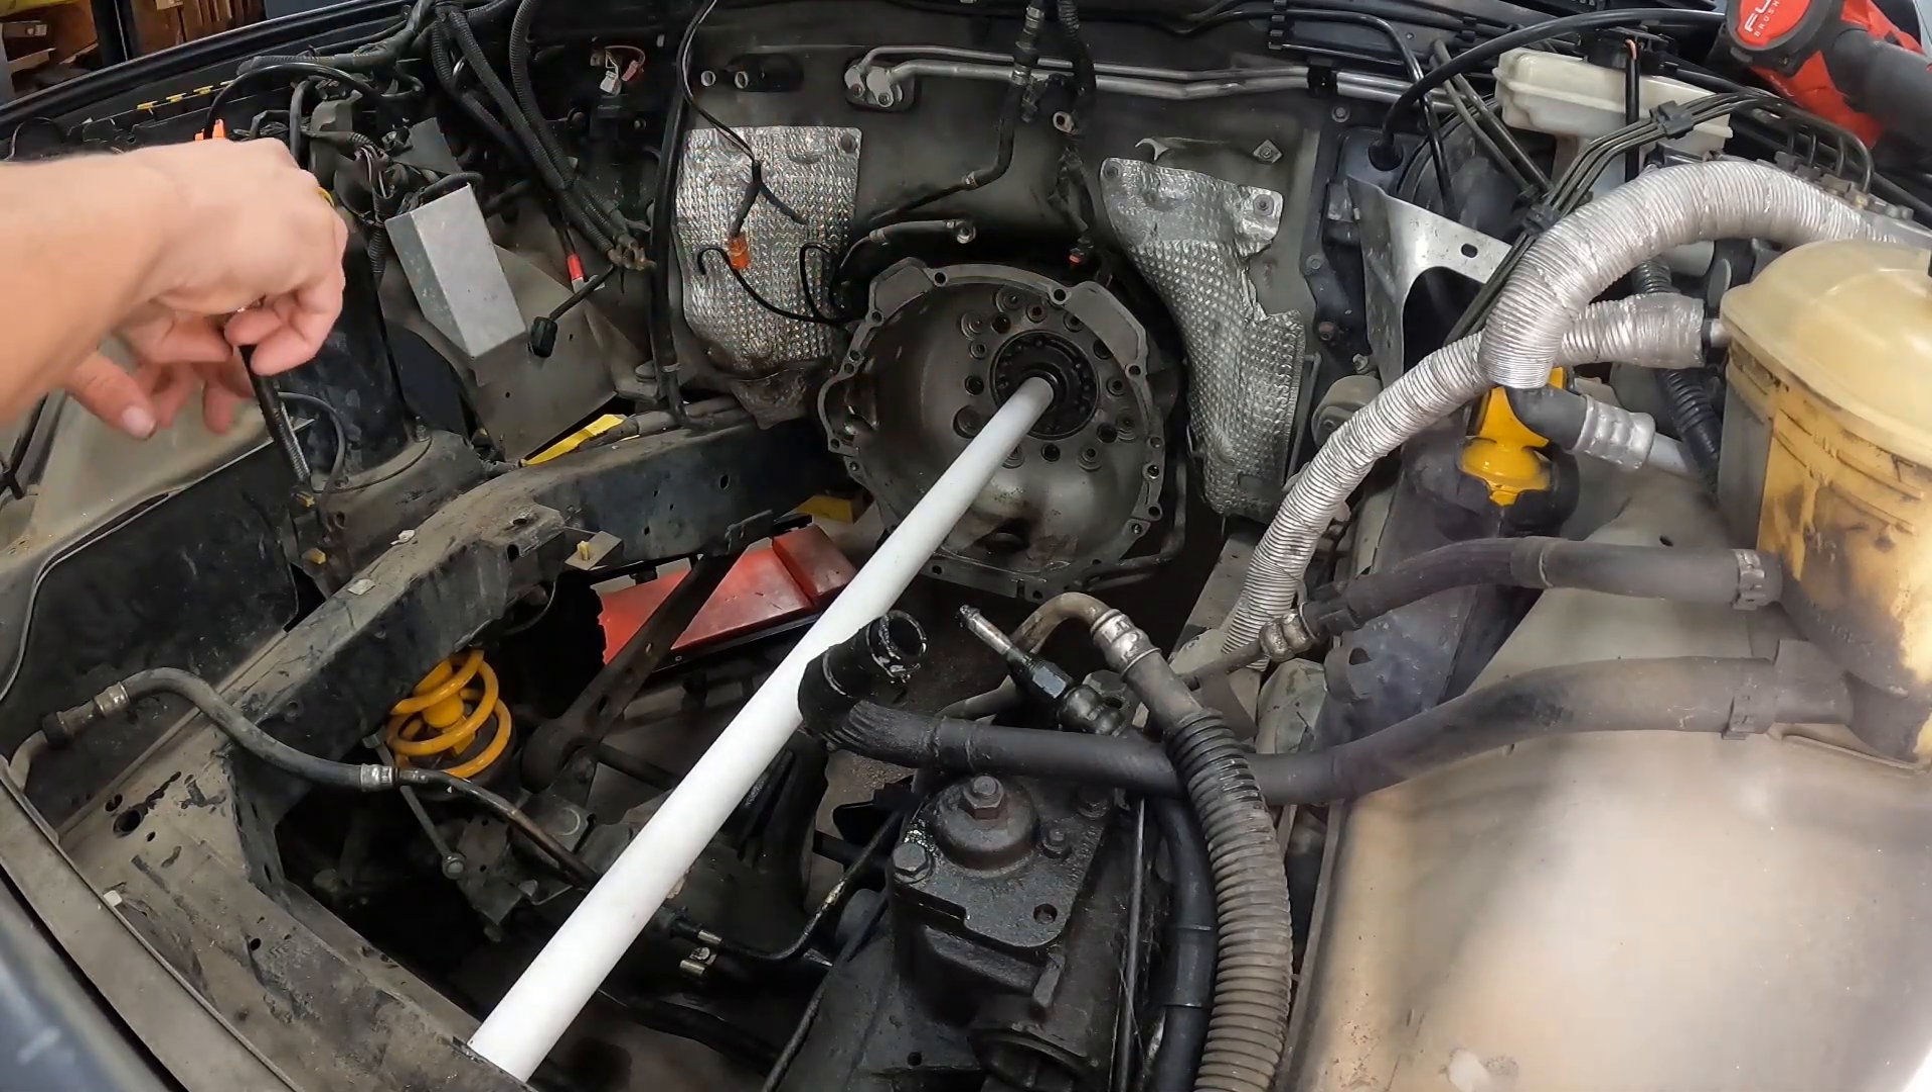We got our pvc wedged in there up against the front pump.